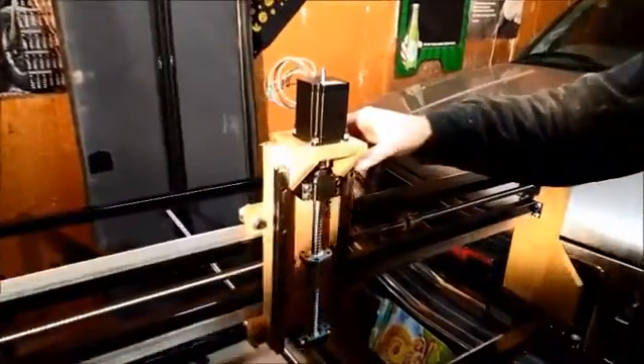As you can see, I've got the Z -axis cart on here.